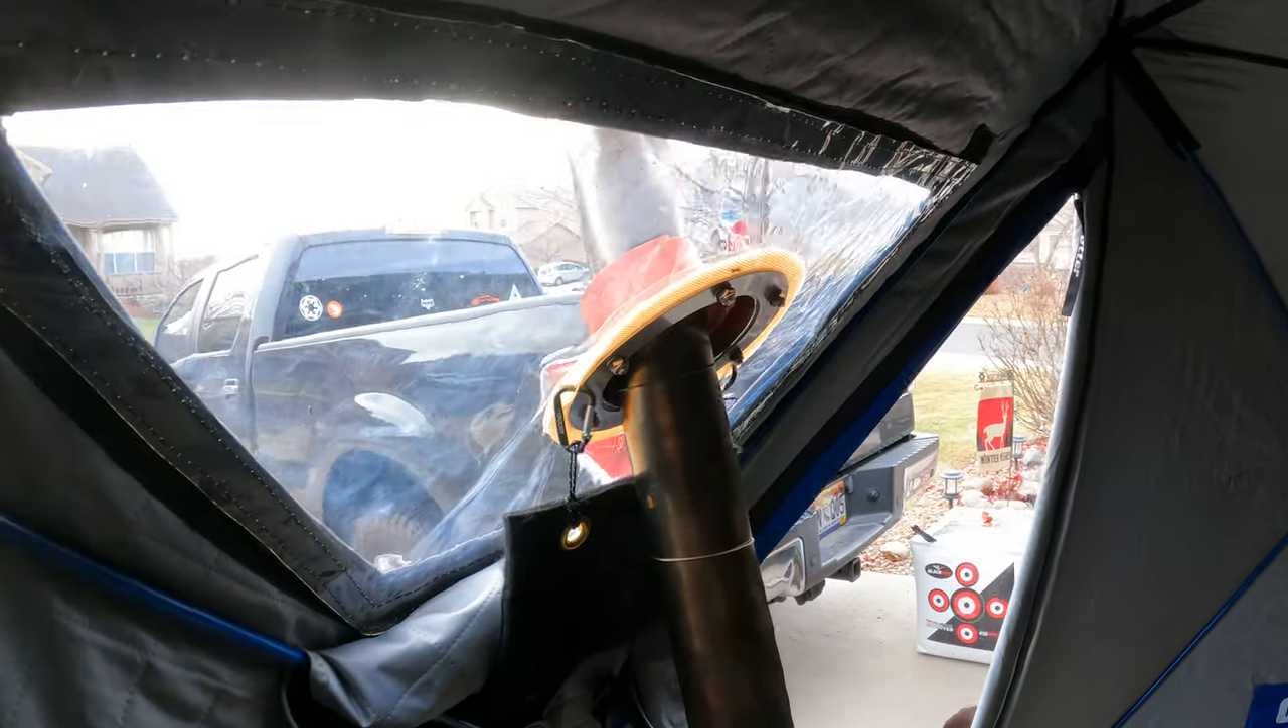As you can see I installed a stove jack on a spare window and down here I'm using the titanium light outdoors 18 inch cylinder stove.